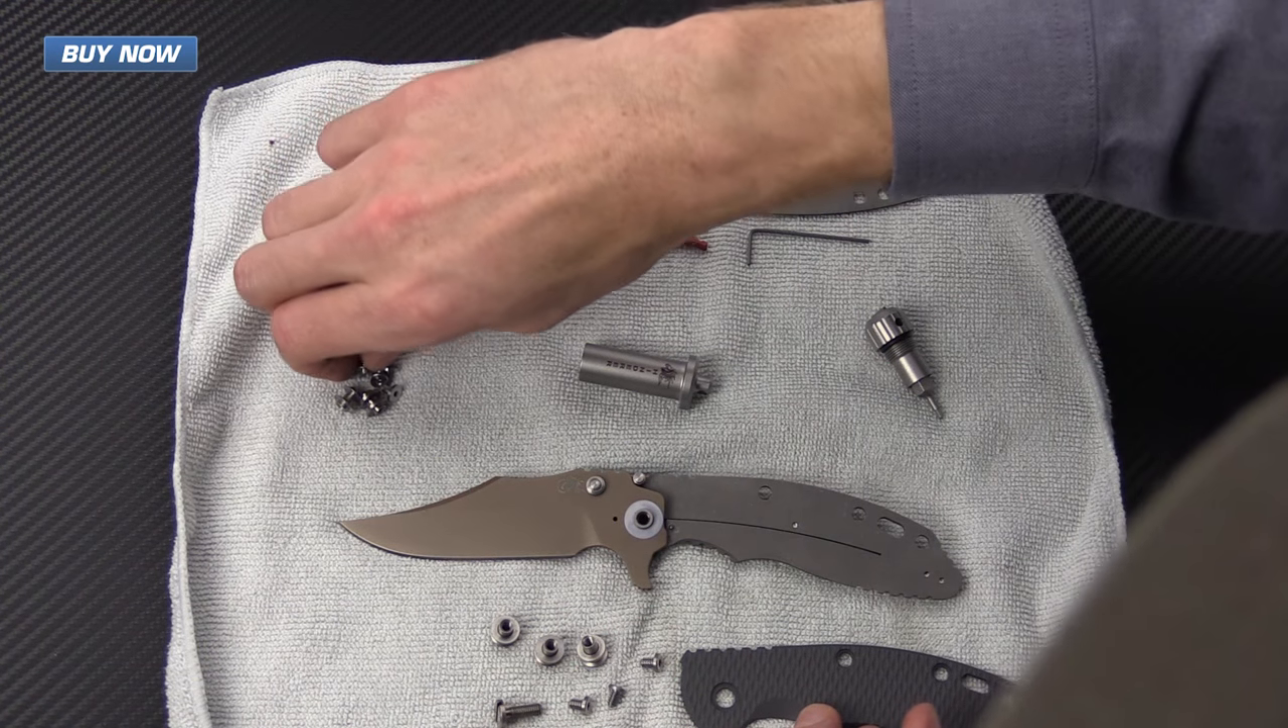We've got the knife basically fully disassembled here.